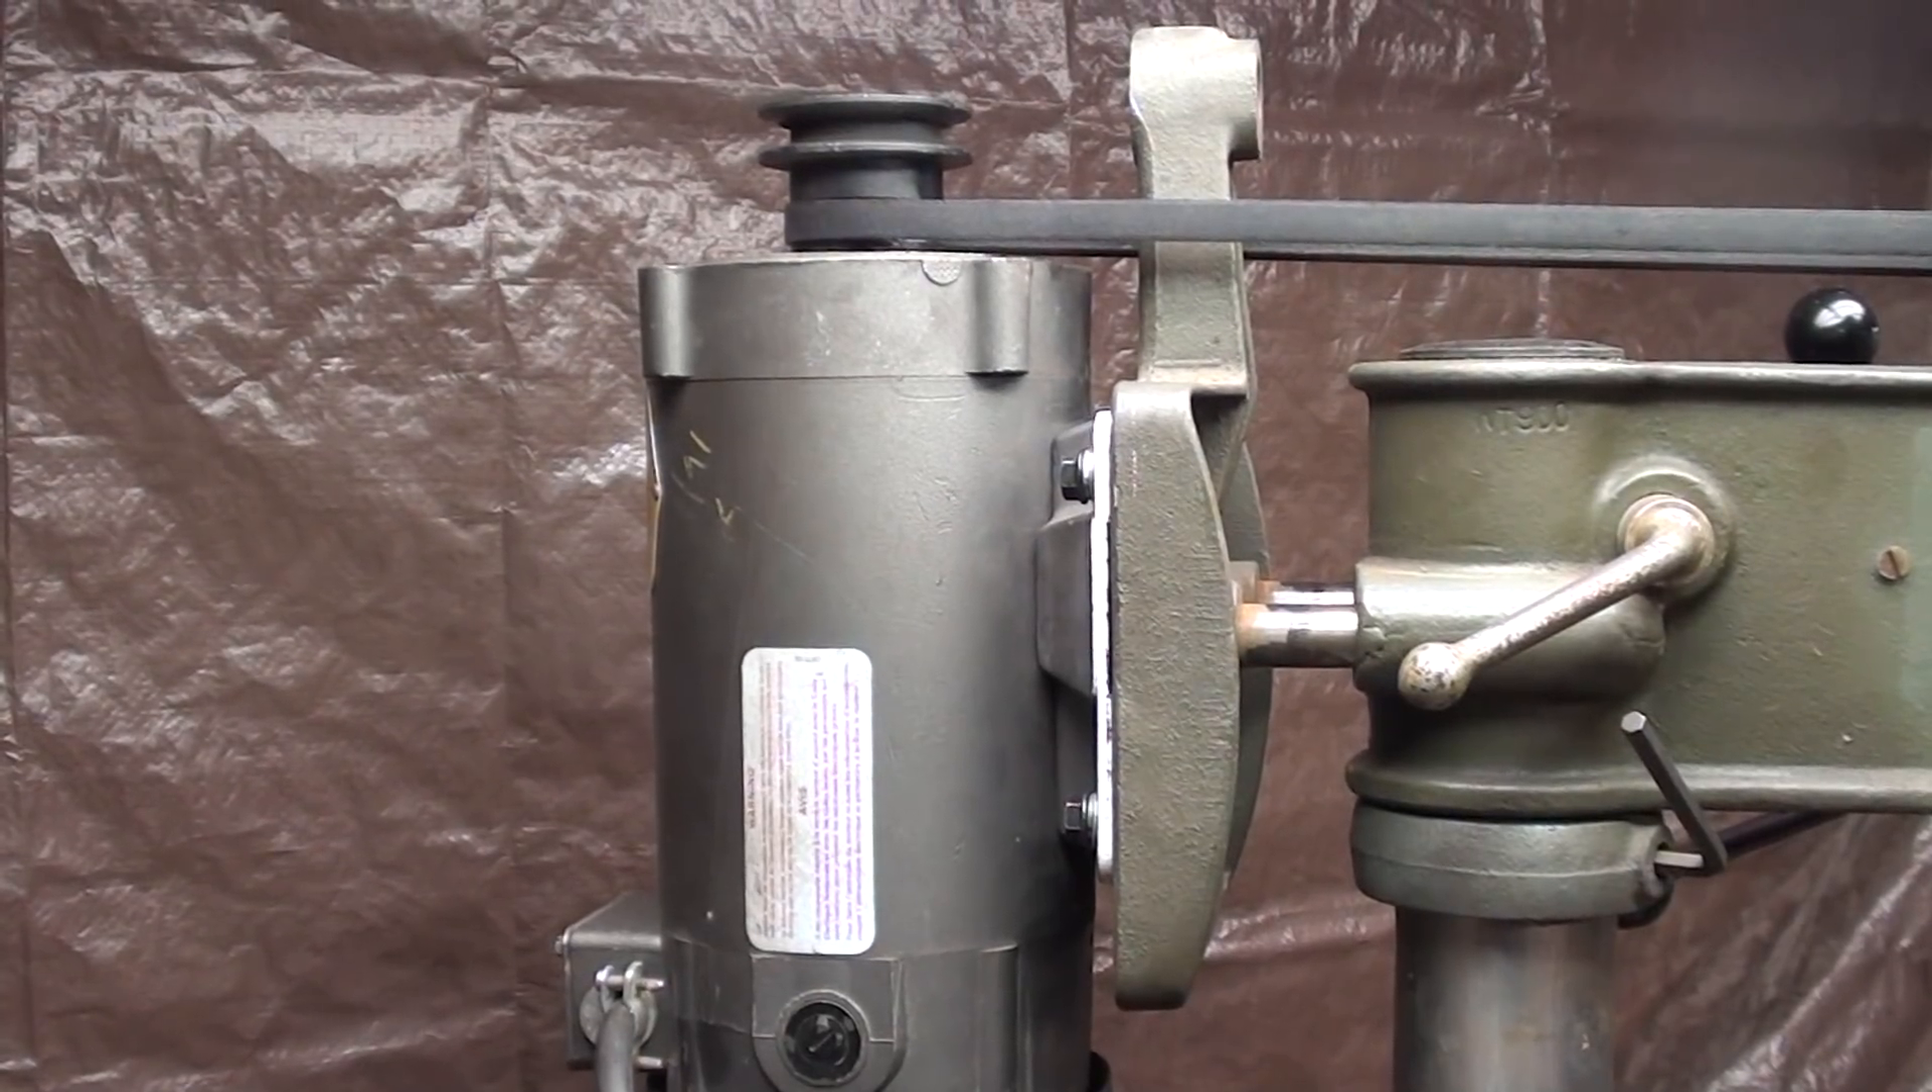The motor is mounted in a tentative position. I may need to move it.